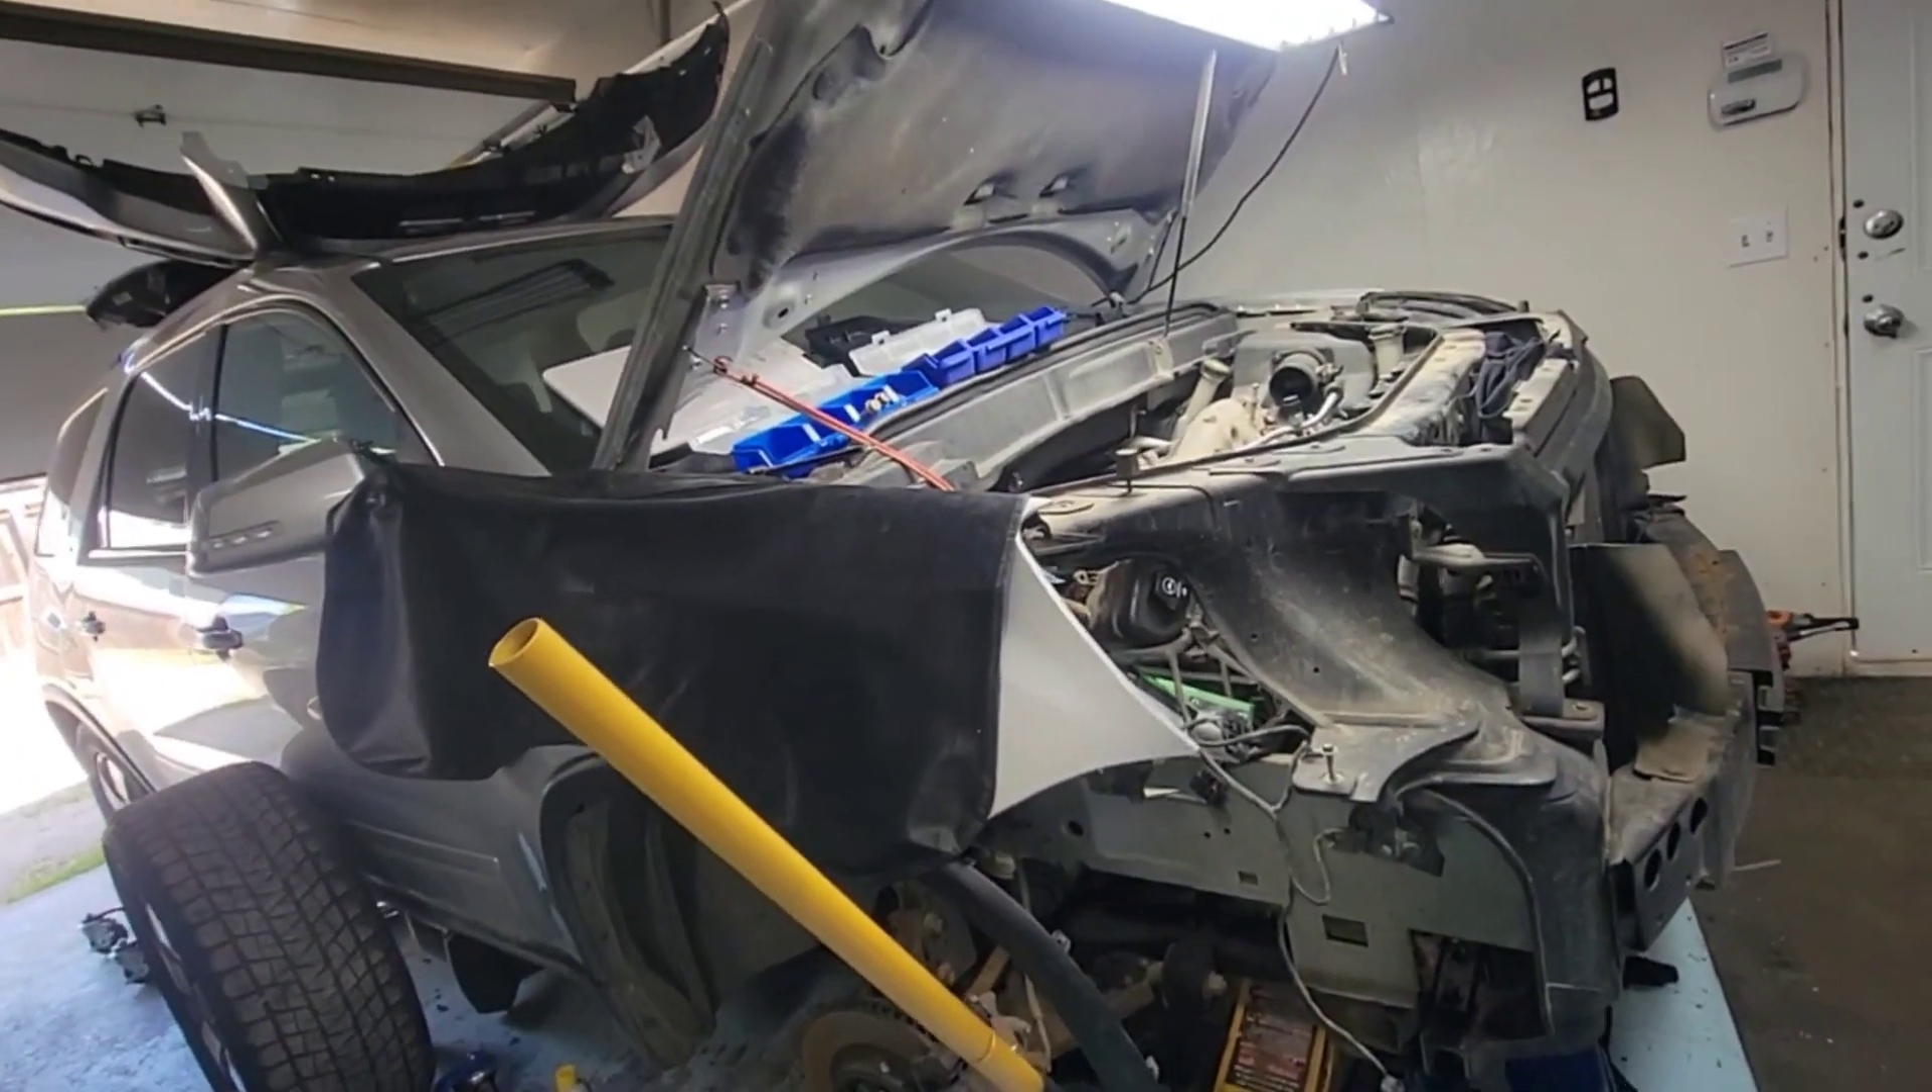You can see I took the headlight already and the bumper just for a better and easy work on this vehicle.